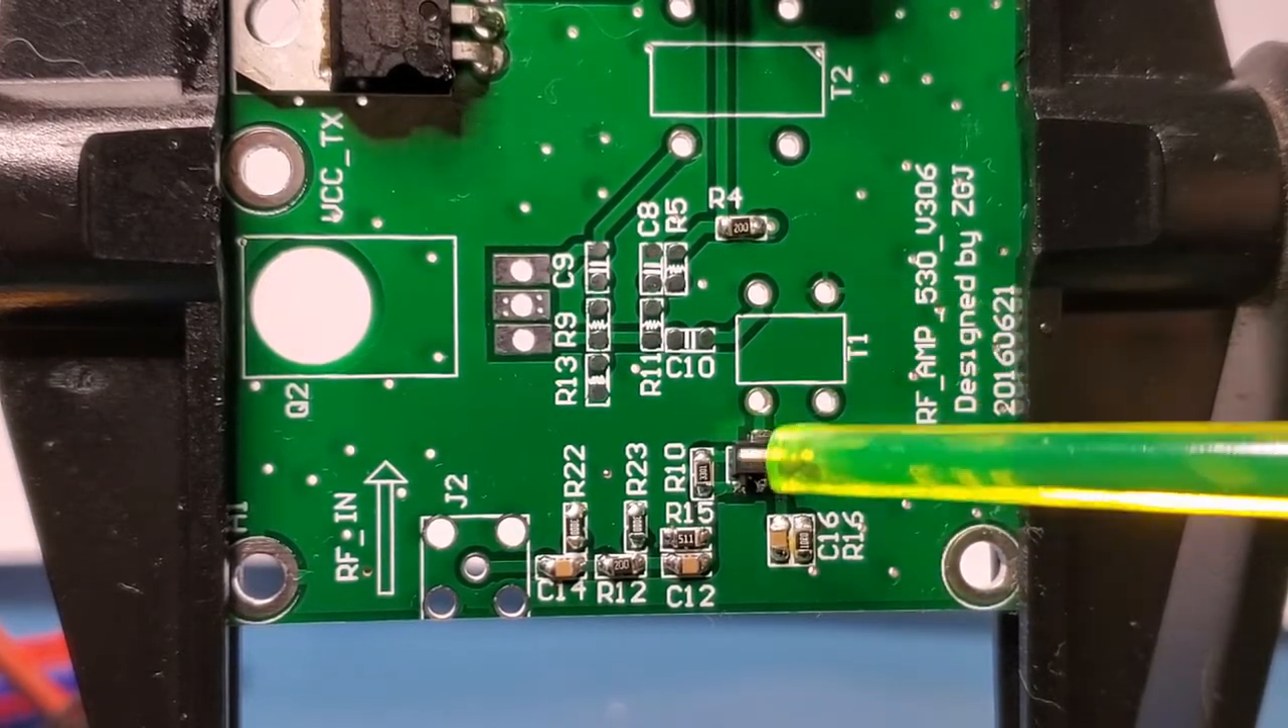So there's that transistor. I haven't put in T1 yet, so I'll do that shortly.